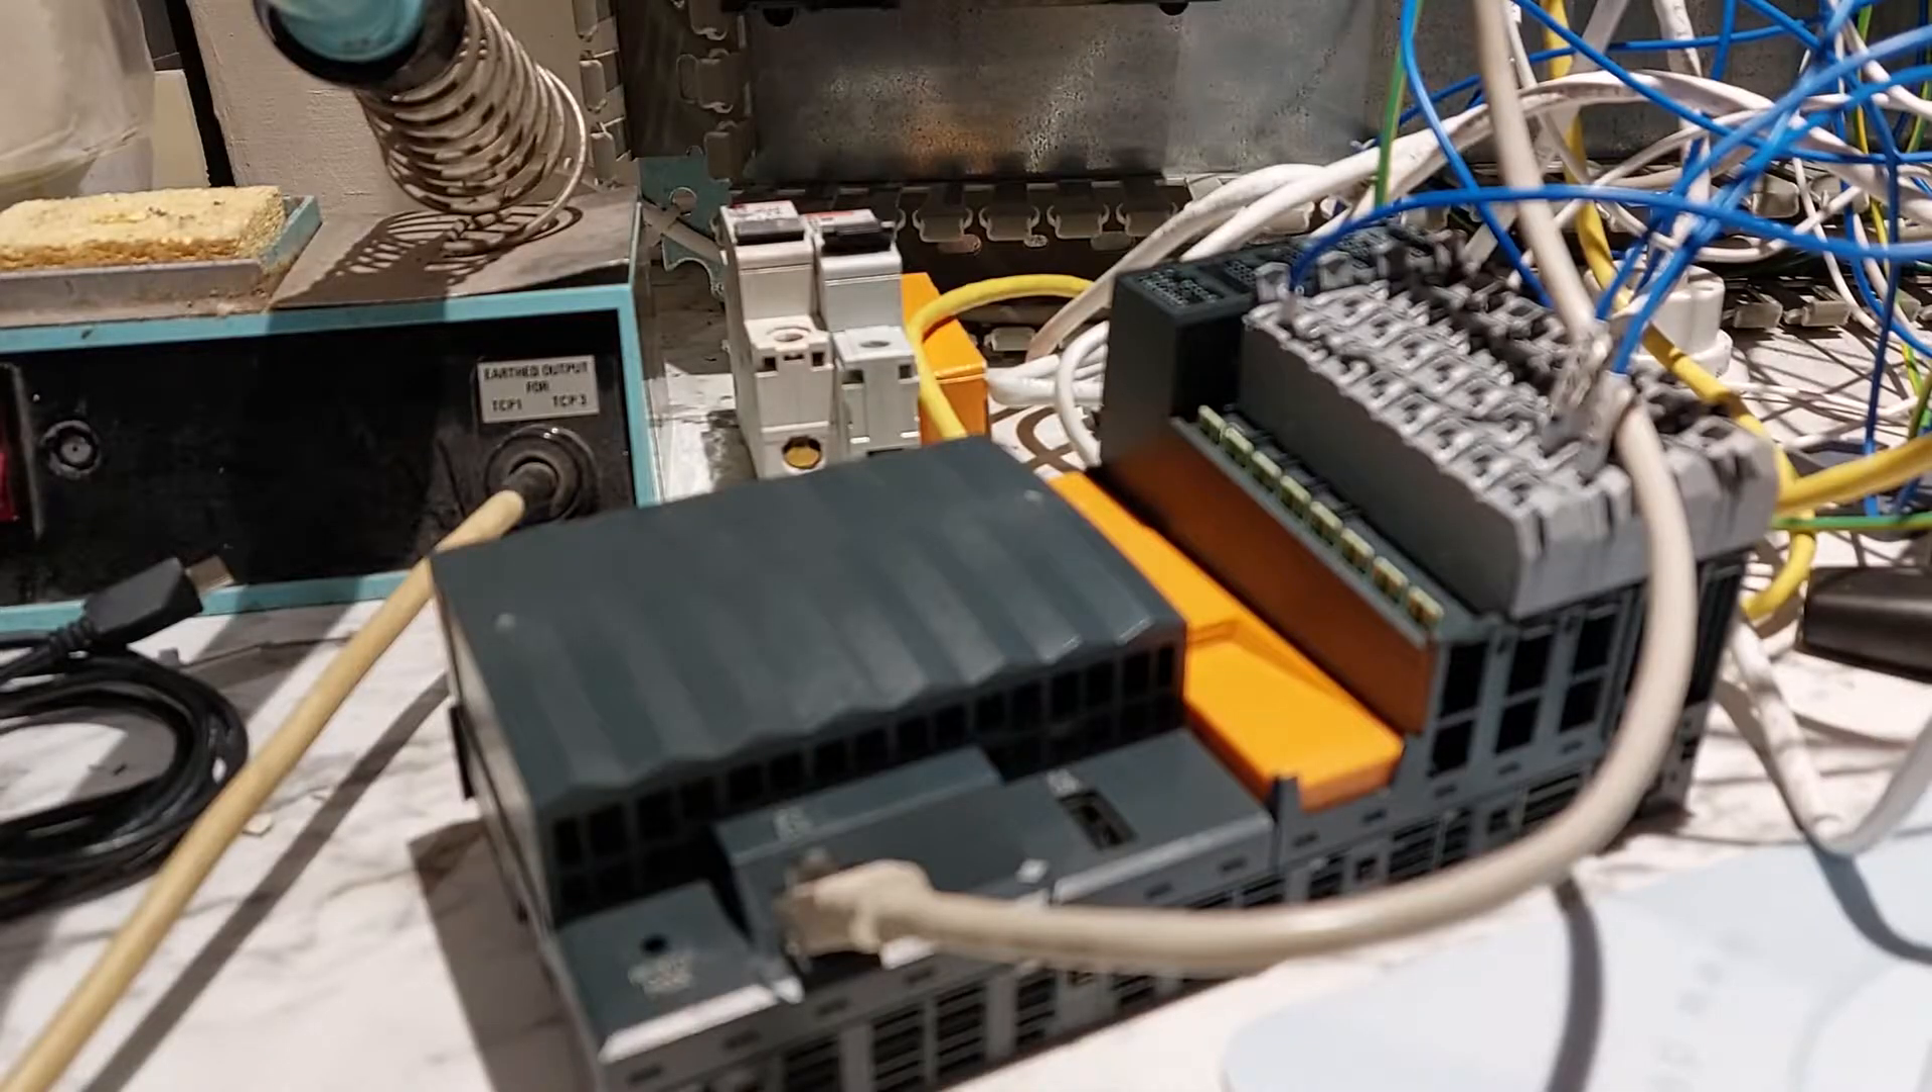Right now these modules are slid into each other so I'm going to take this out of the way.